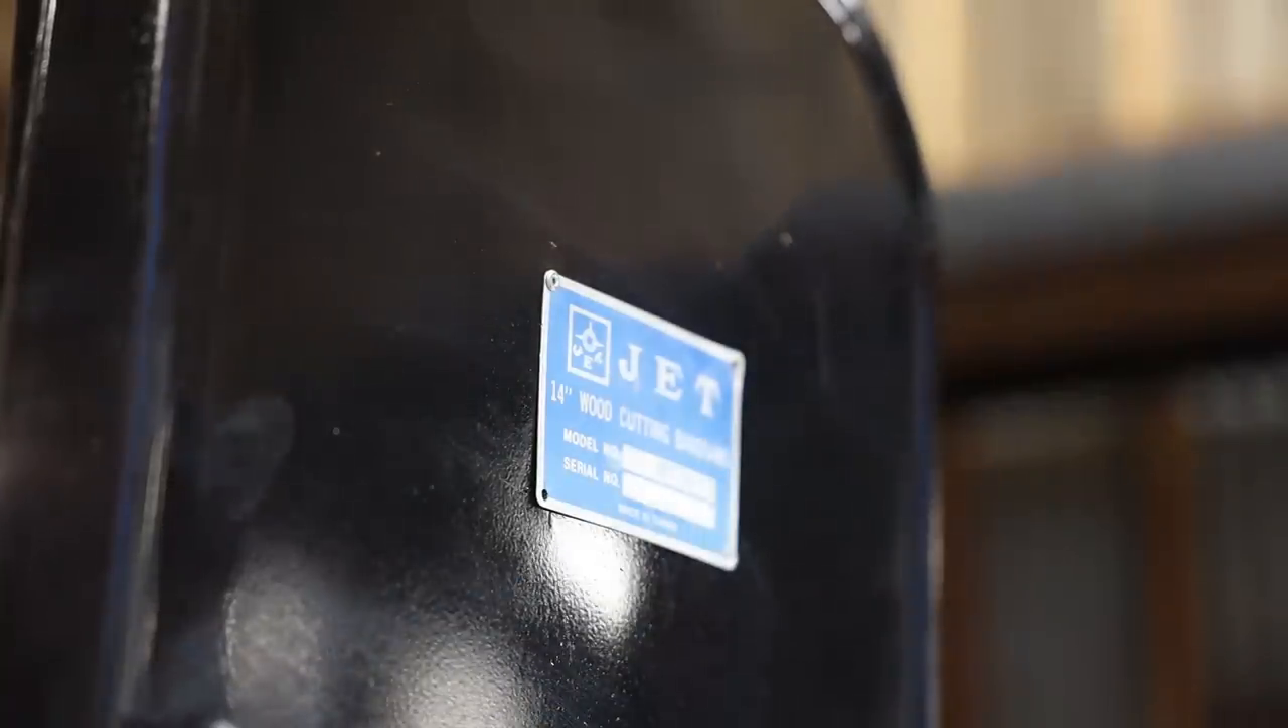I riveted the serial number tag back on.